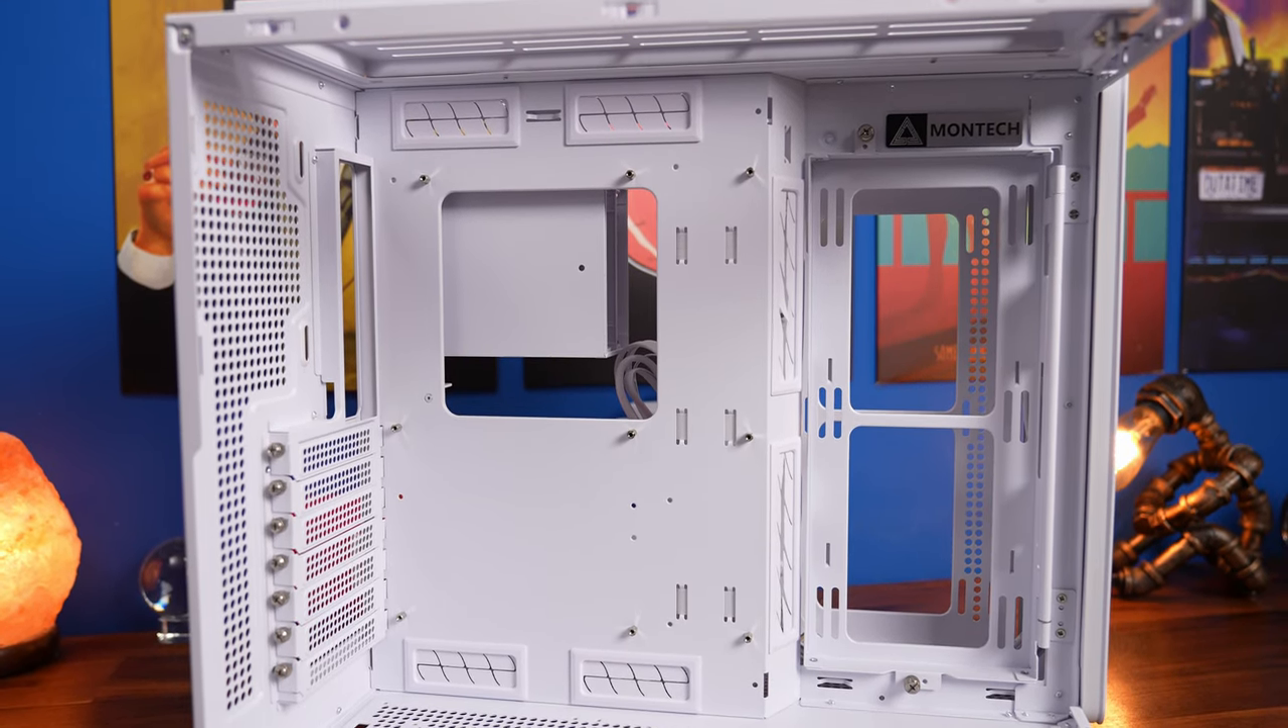We've got the case mostly stripped down into its bare state.